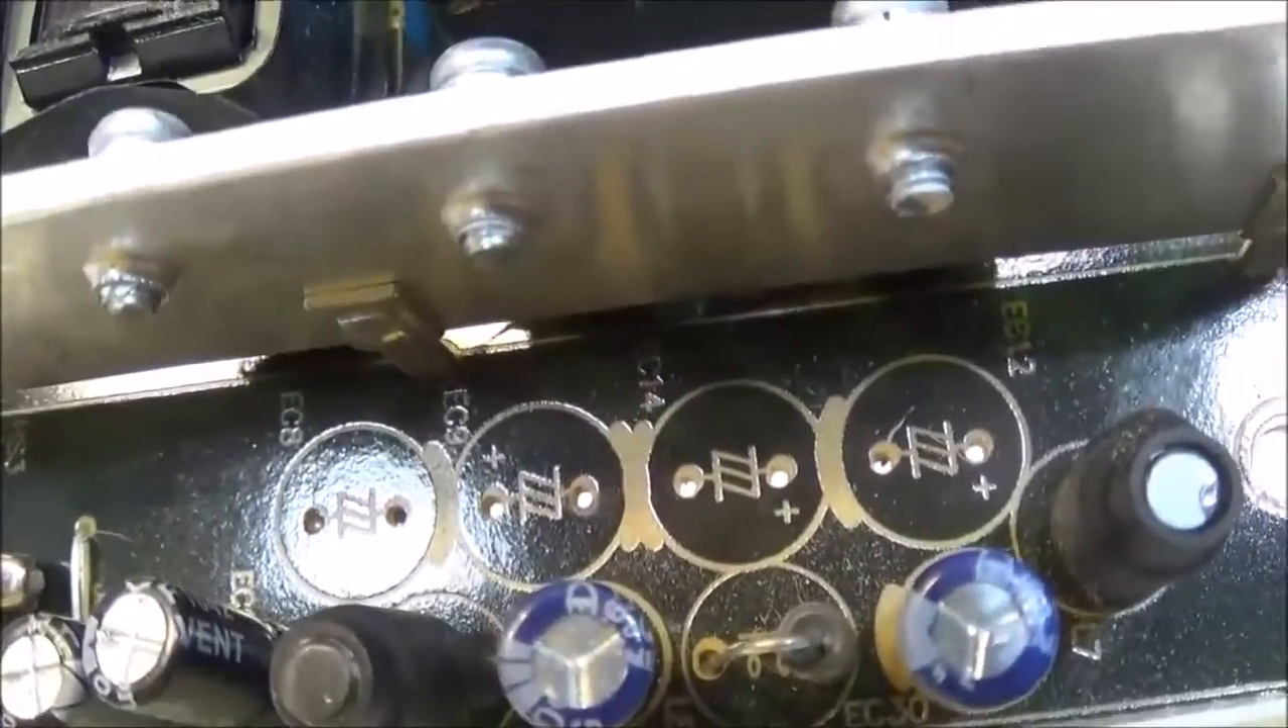There you'll see the four removed capacitors.